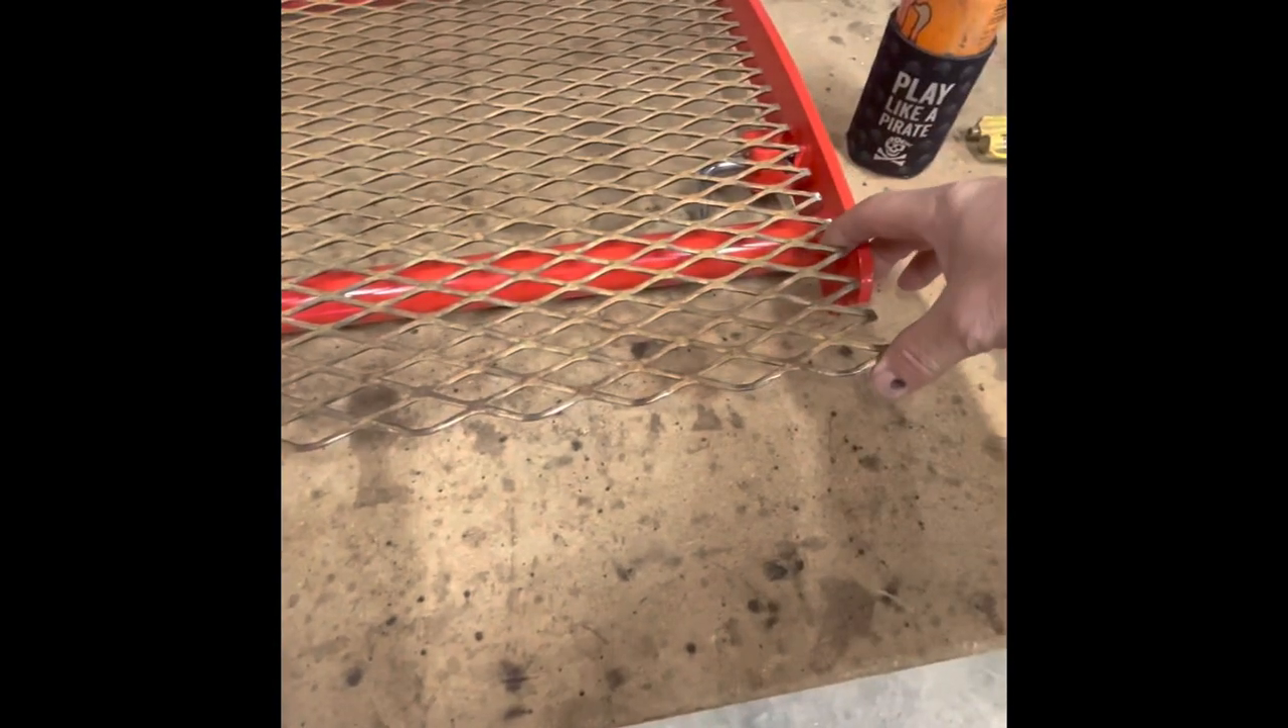You can see I got this overhang down here at the bottom.